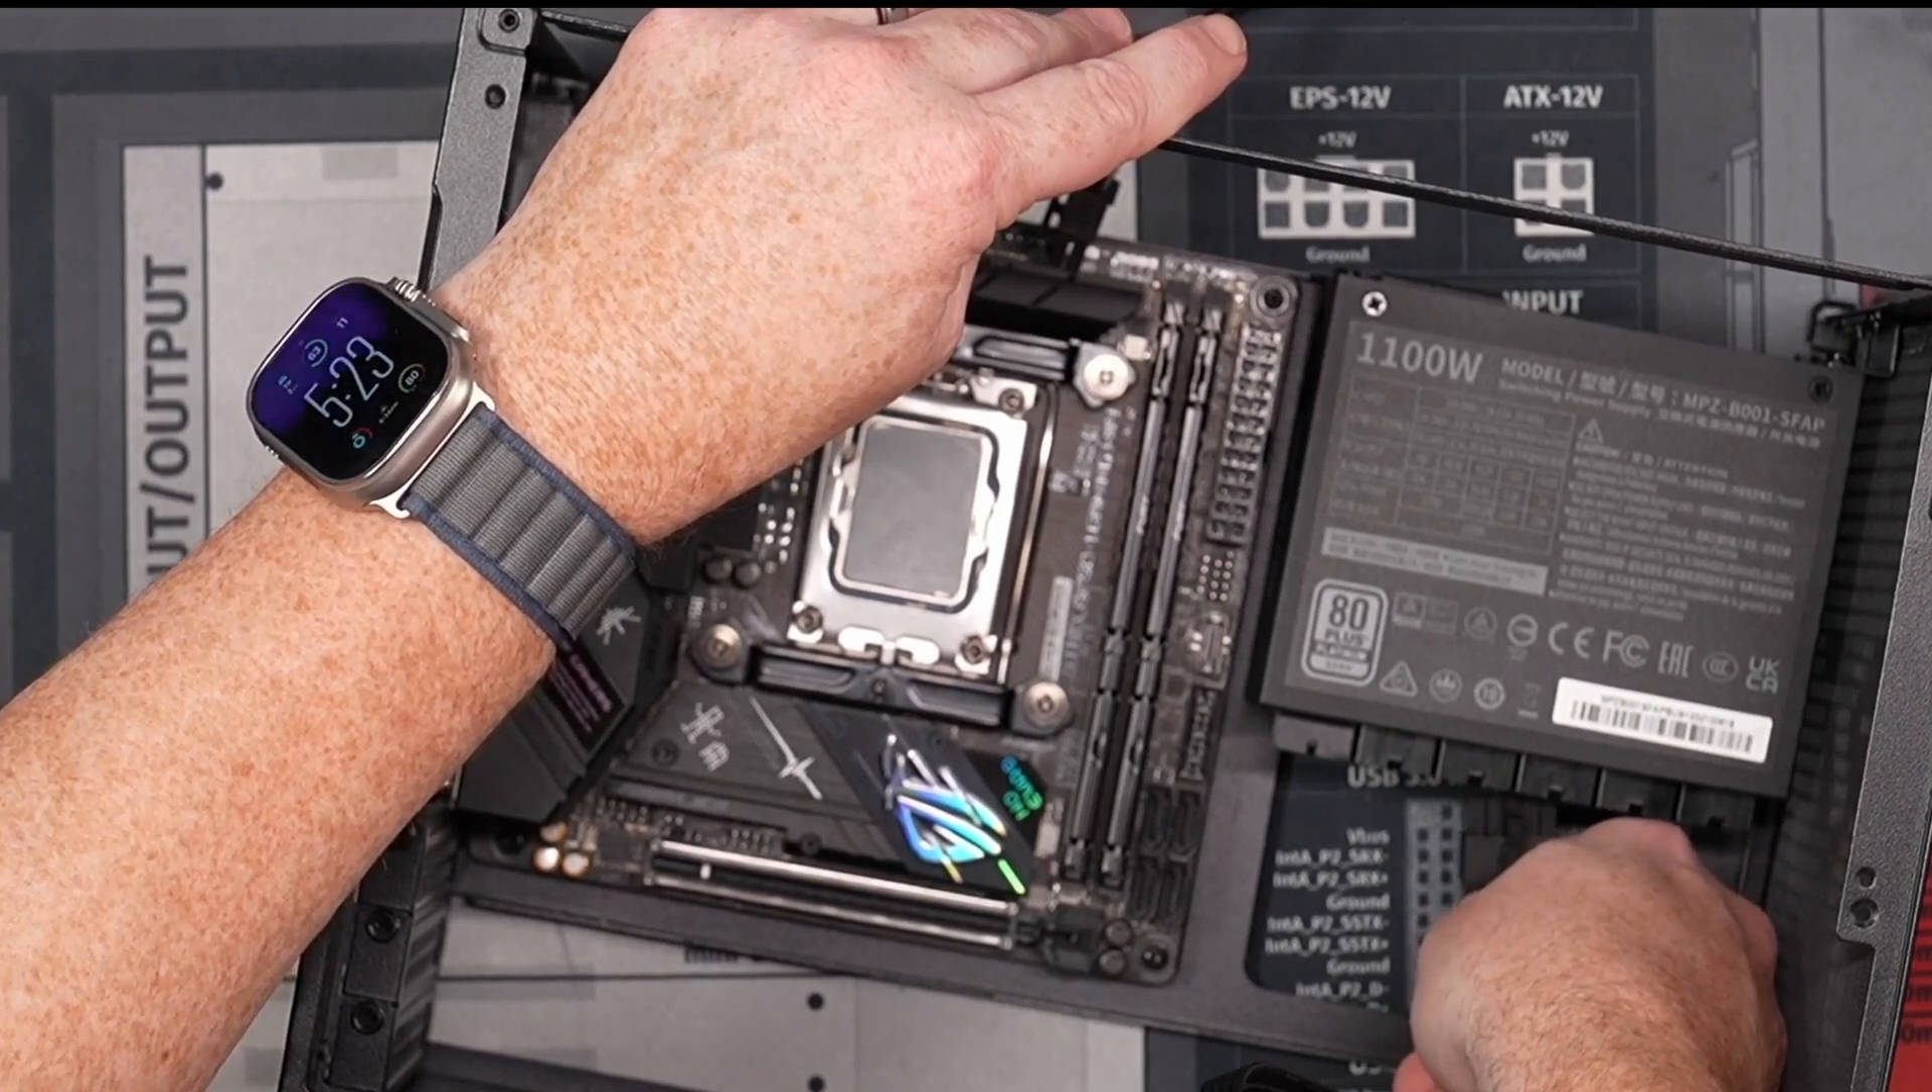Hopefully, you can see why I didn't put the air cooler on, because you need access to the motherboard.